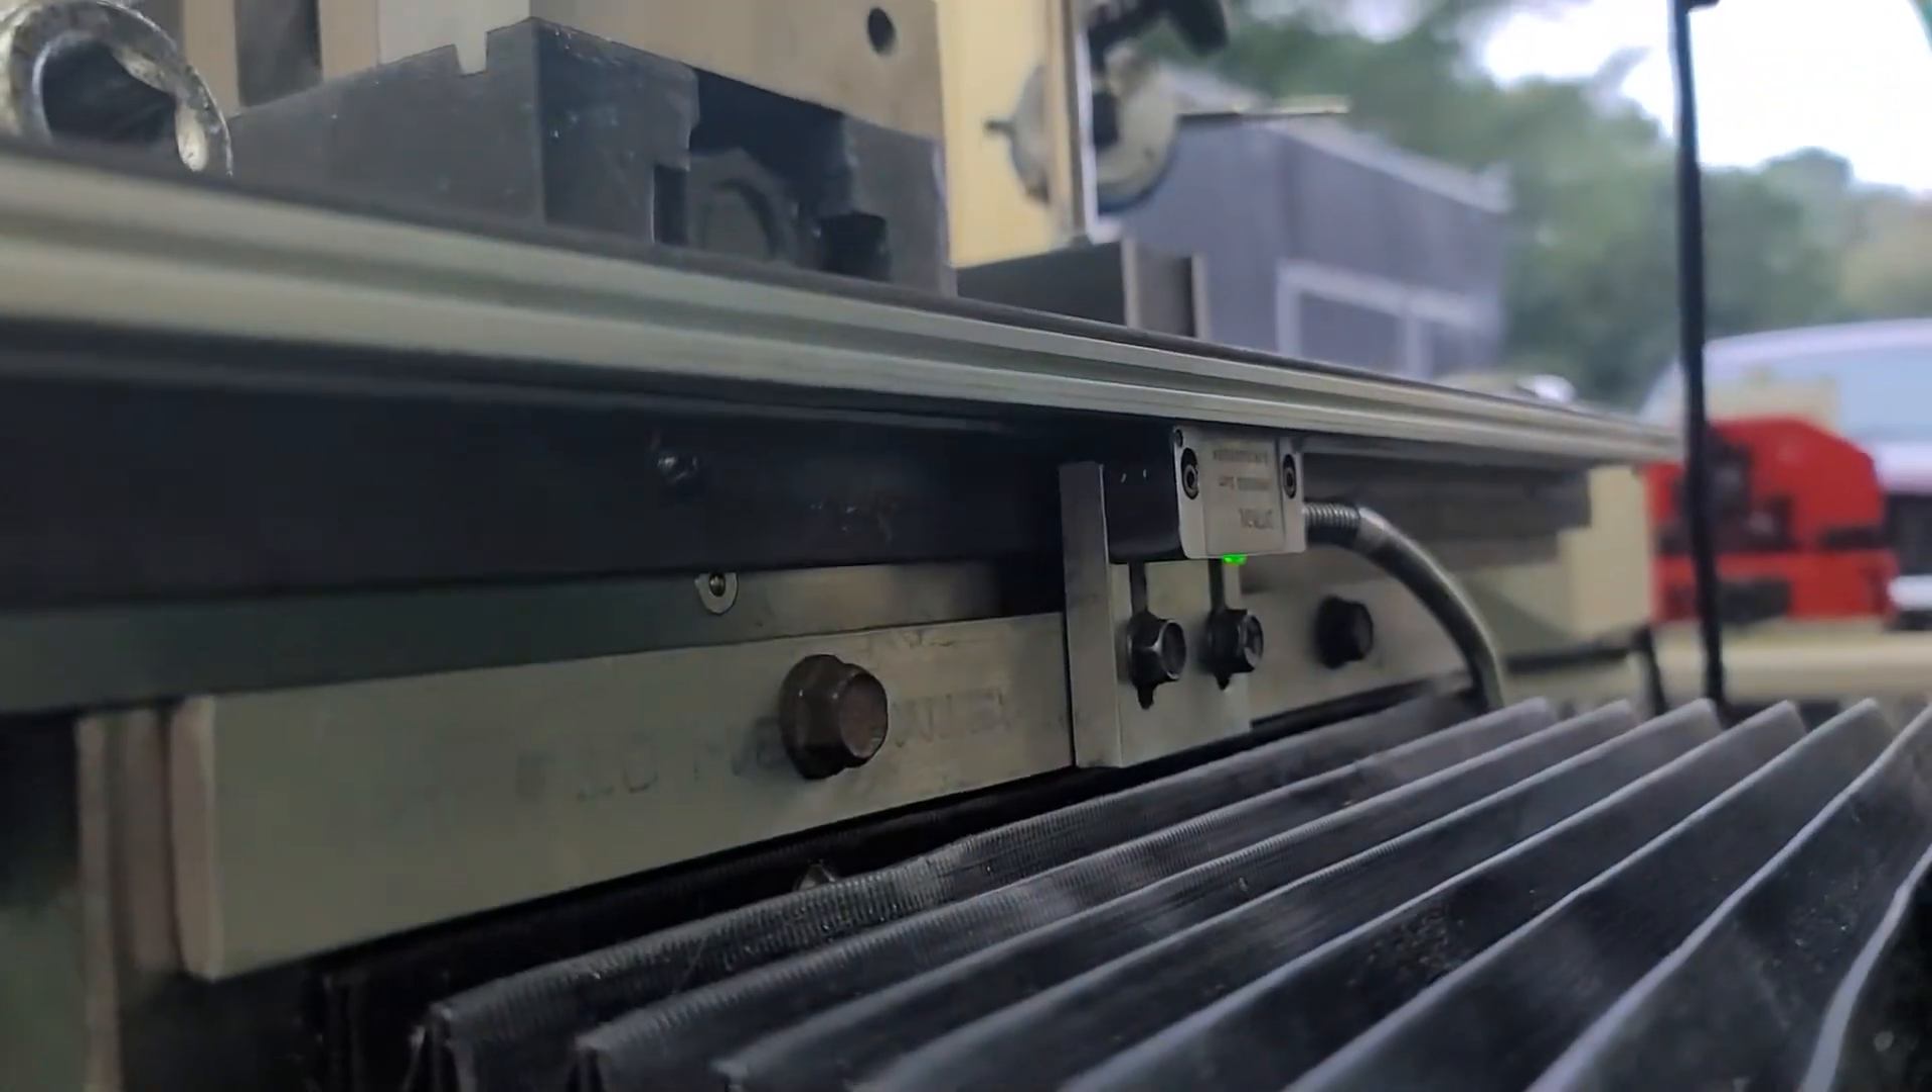And this is just a piece of aluminum that I very recklessly cut to length and then mounted the sensor right there.